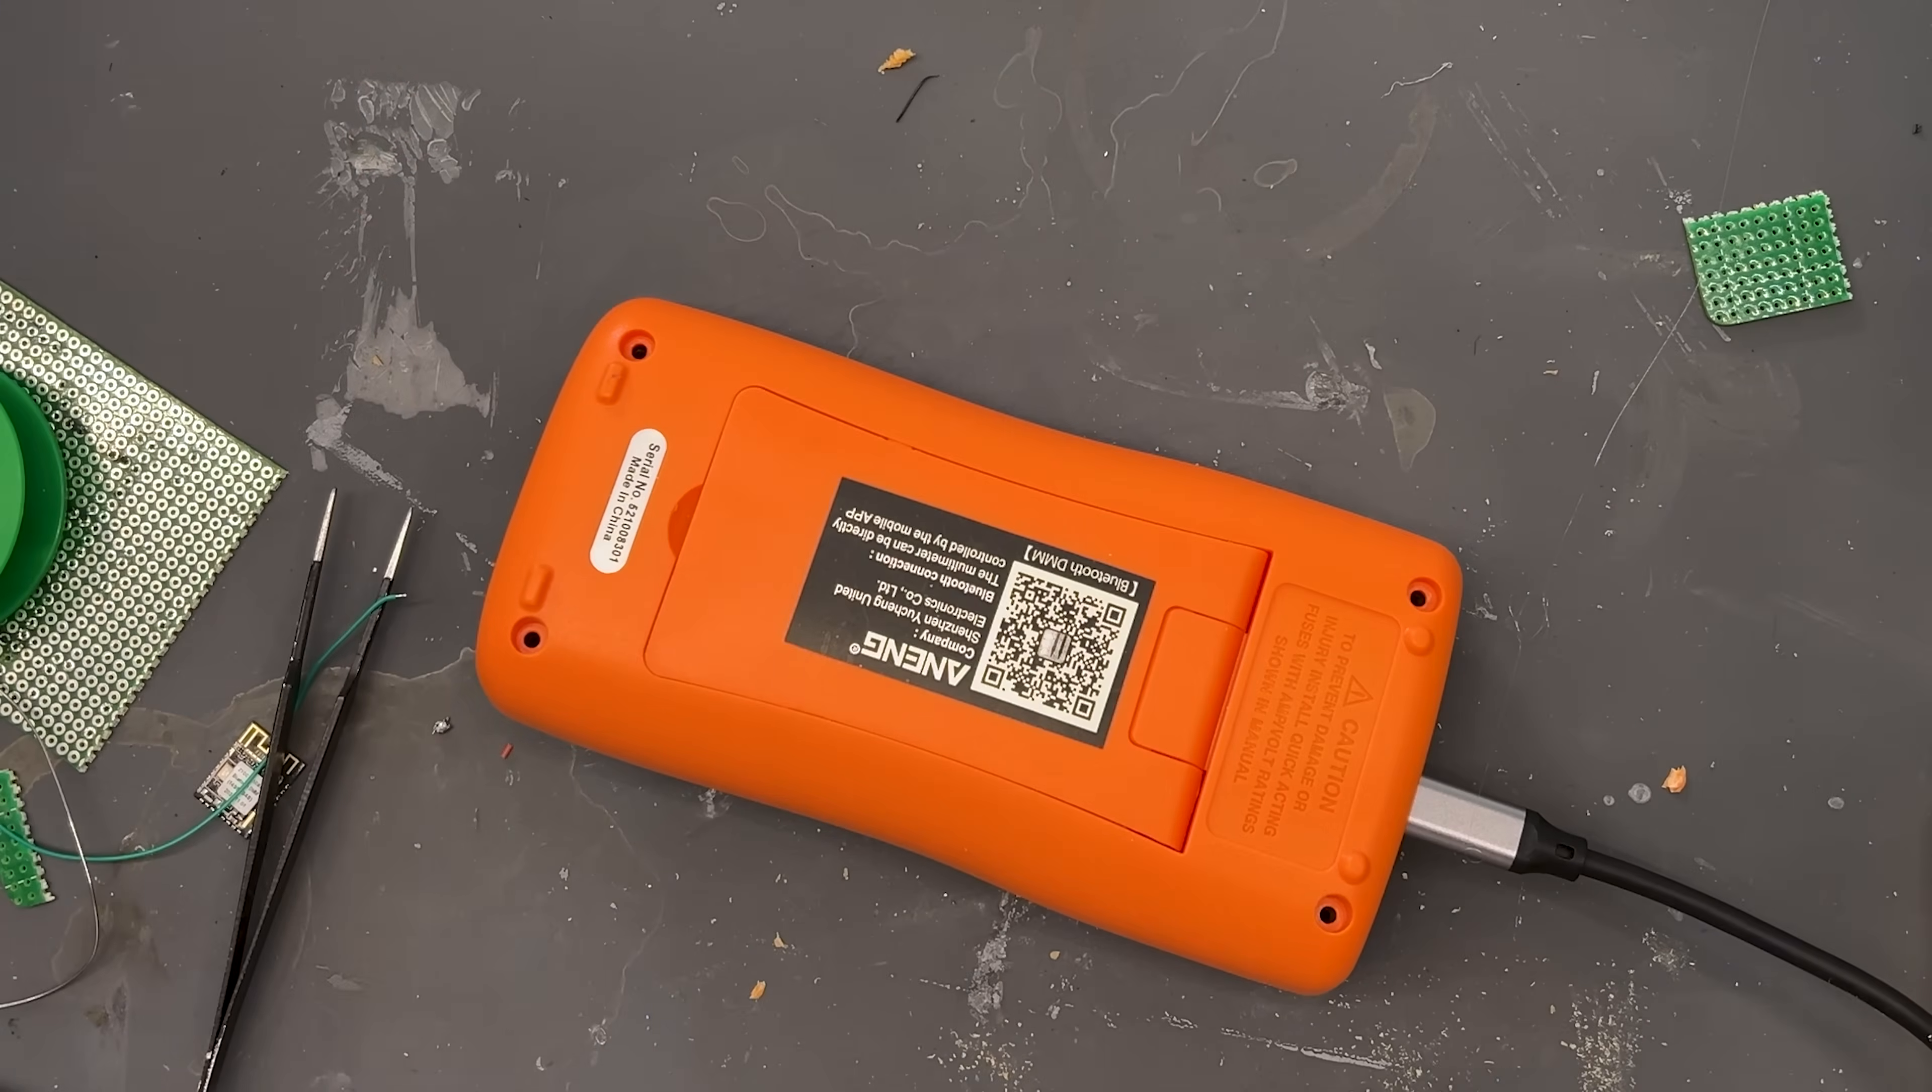And then shockingly with all of the wires and everything the enclosure properly closed without any issue.